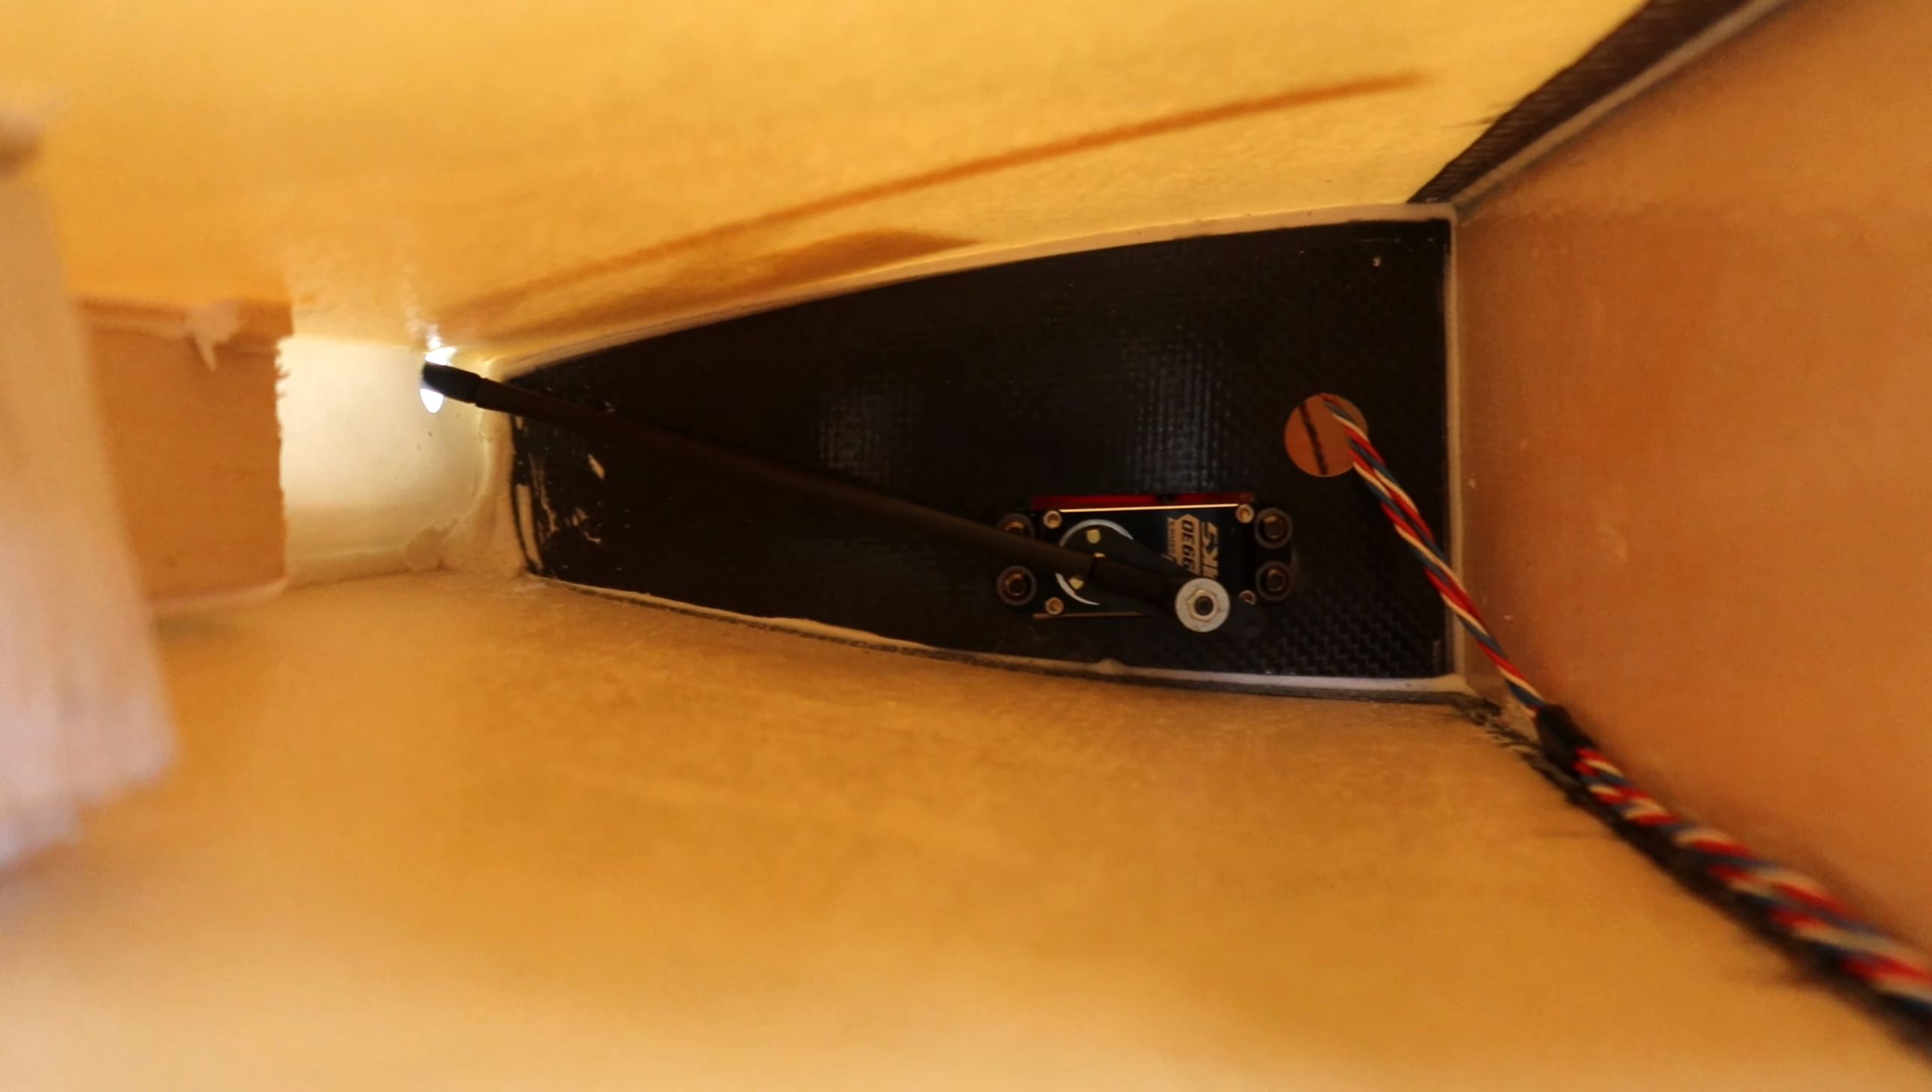Our carbon rod's been installed our linkage is all perfect.